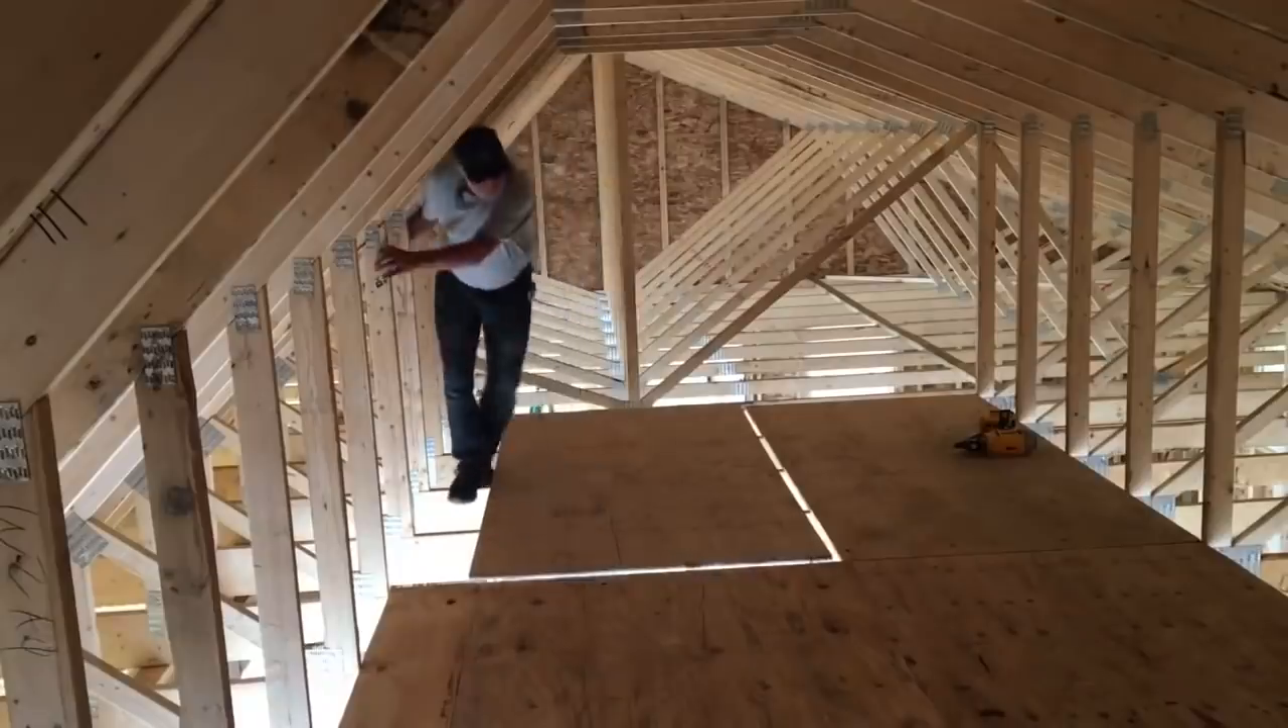We still have to put up handrails all around the sides and on the end.